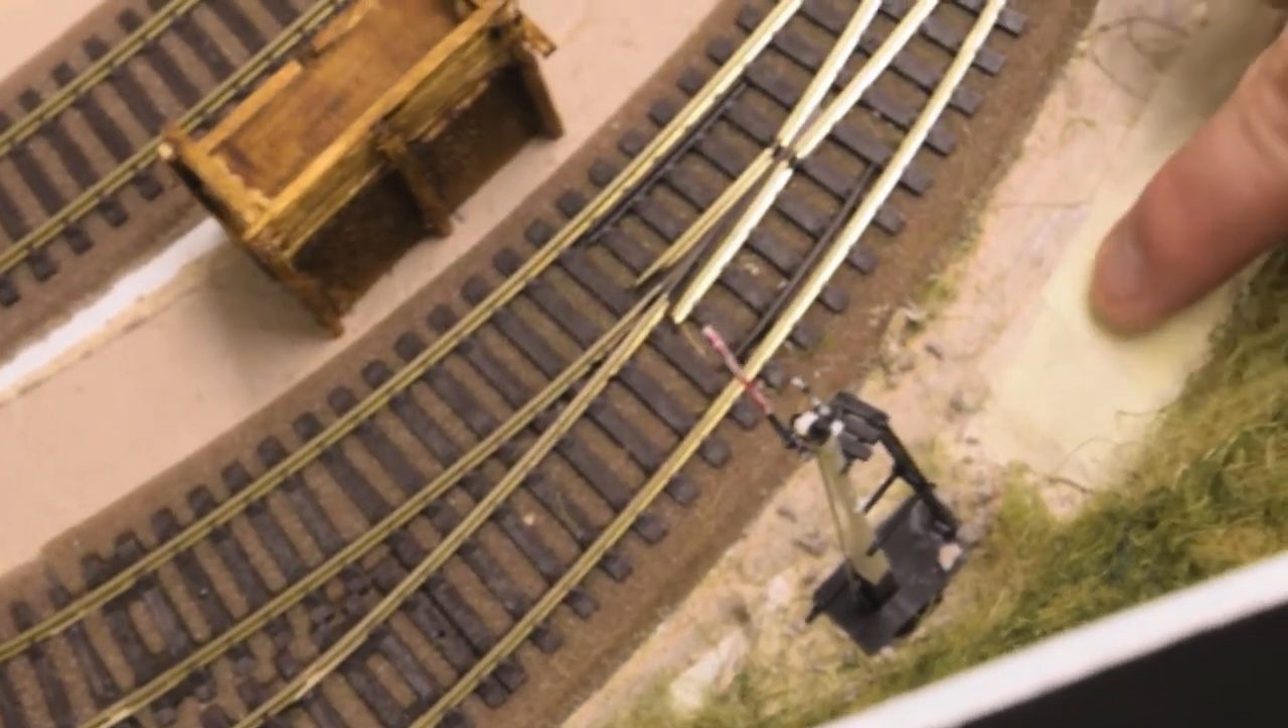Okay that's the quarry signal now in it's proper place now on the baseboard.